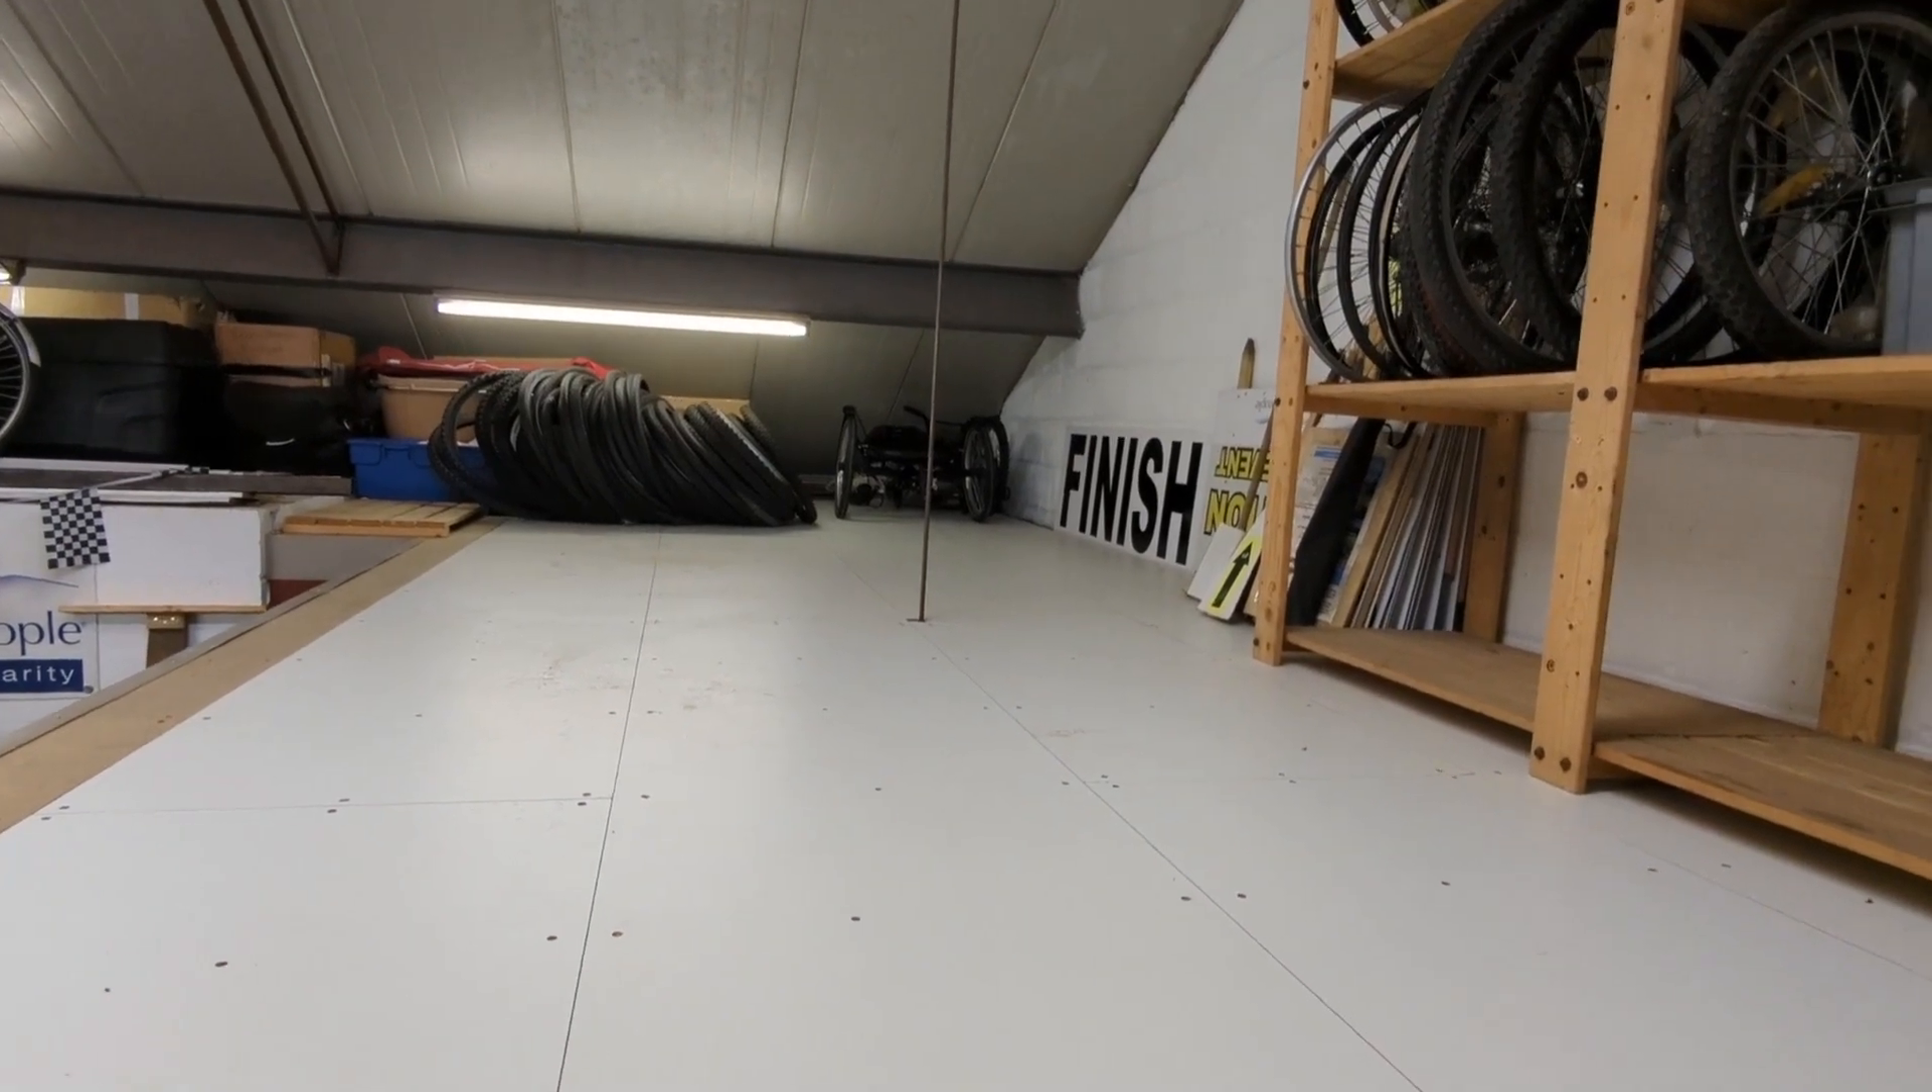They've fitted all the floor in and it looks beautiful, it's a tremendous job what they've done.